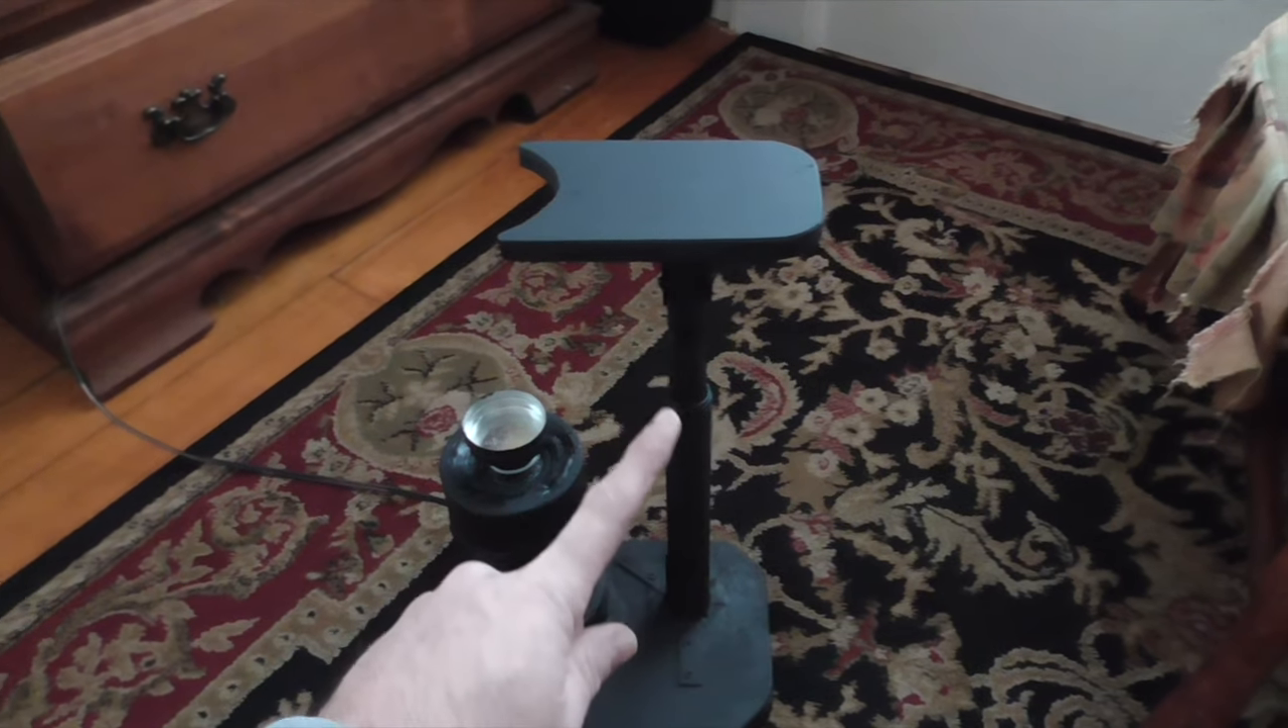We've got the platform attached to the PVC tubing inside of the other PVC tubing so that we can just raise and lower that.